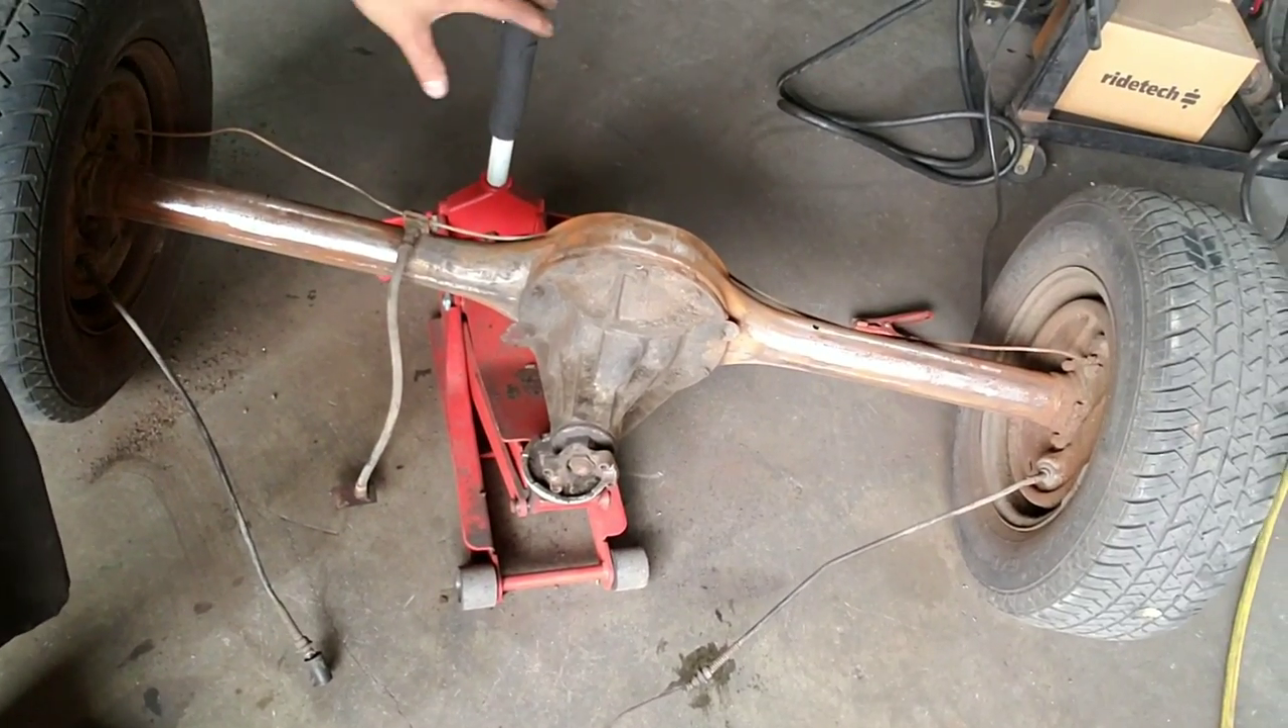The rear ends all cleaned up we got the leaf springs leaf spring mounts off bump stops off.